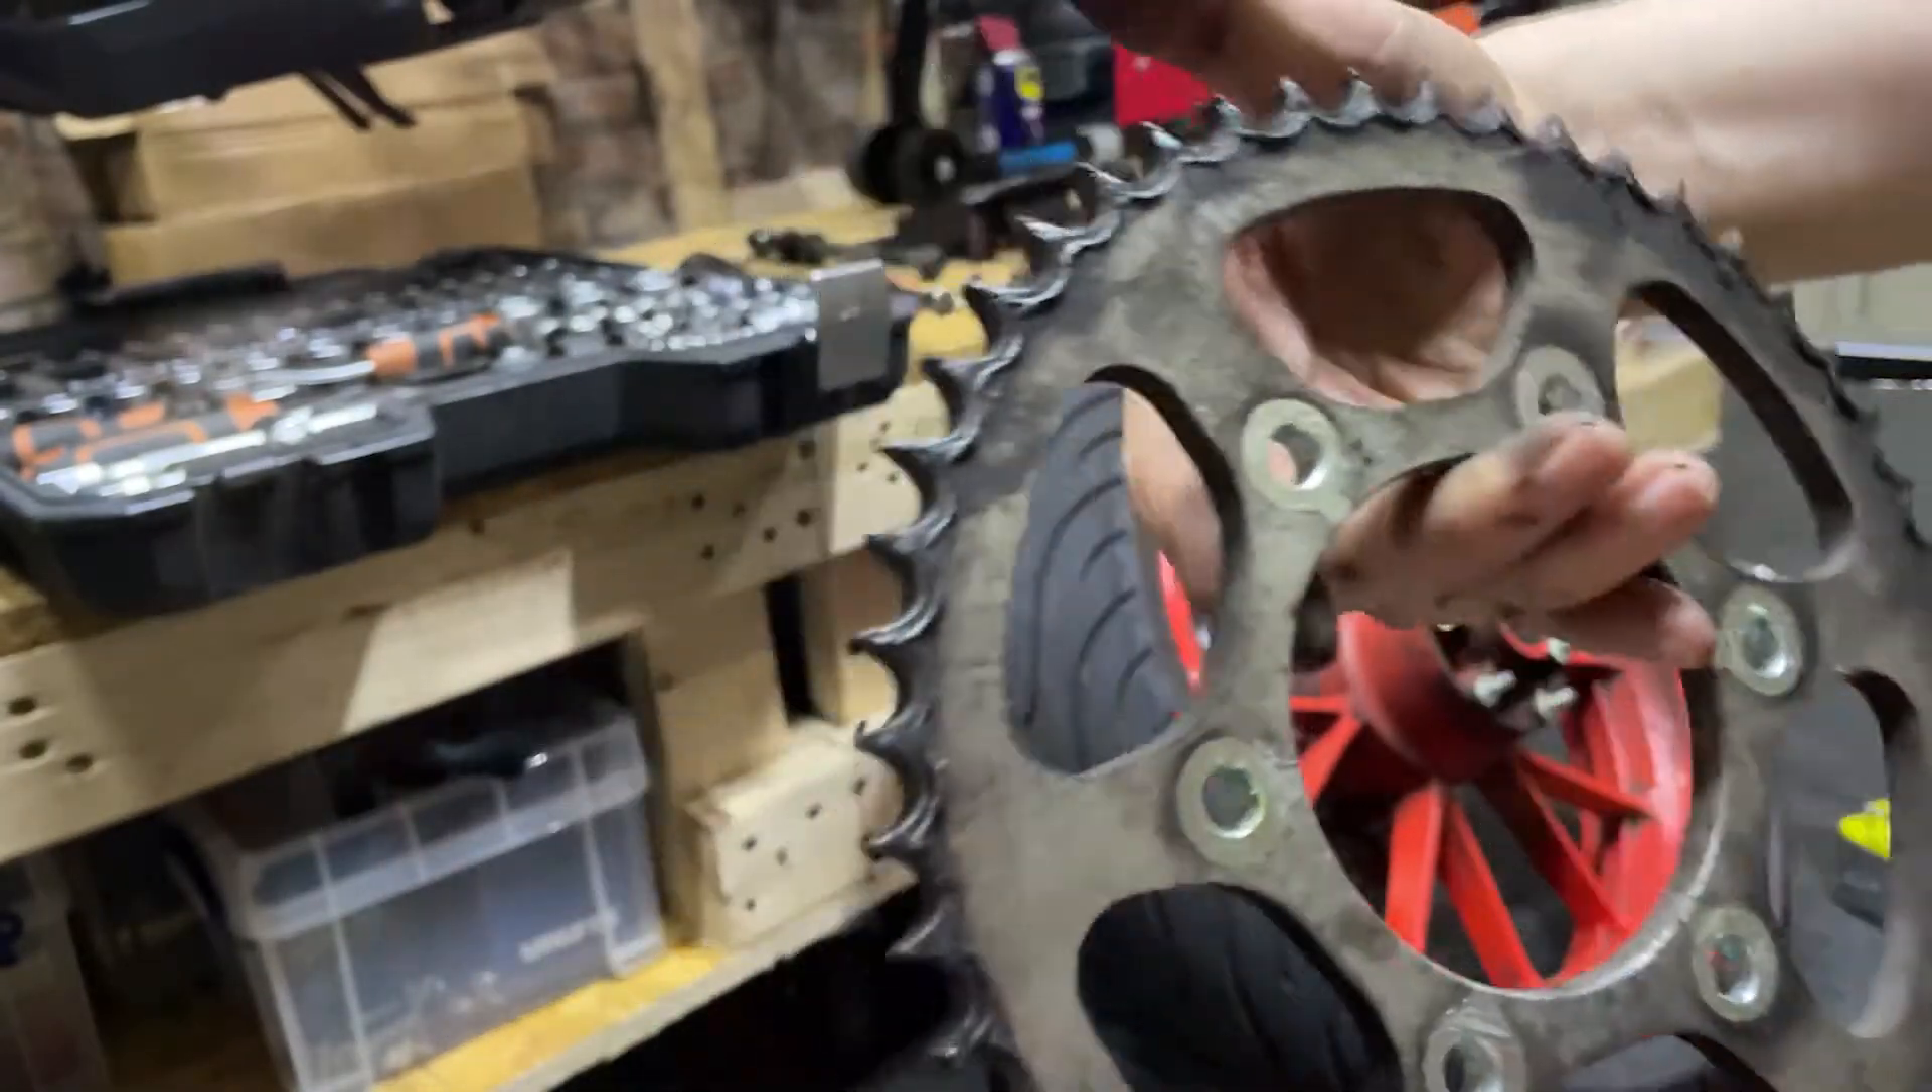There you go. That's the sprocket off.